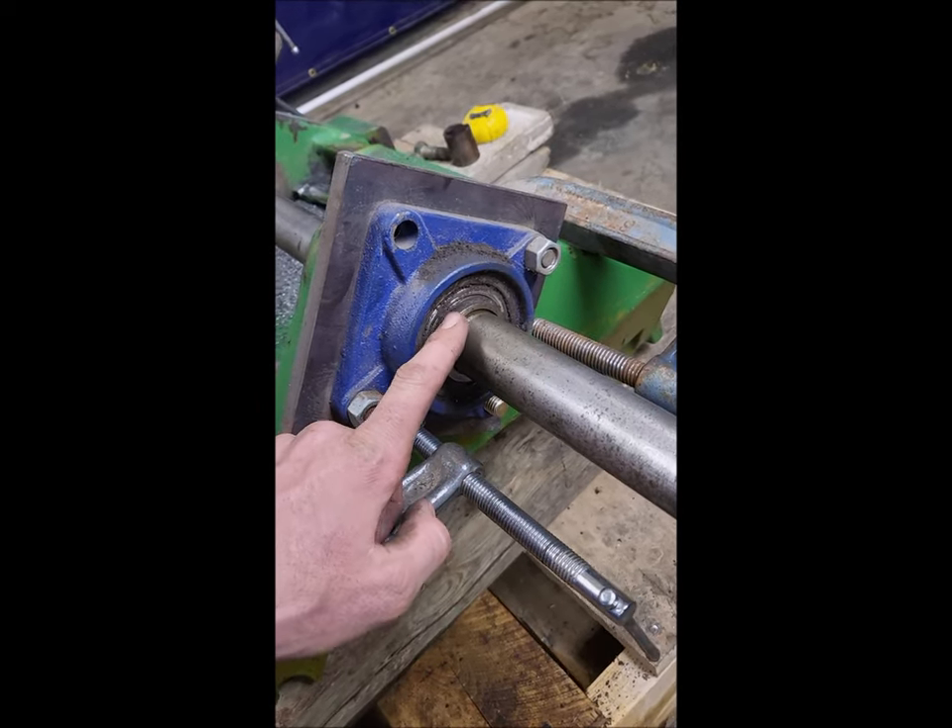I've bolted the plate to the flange bearing.